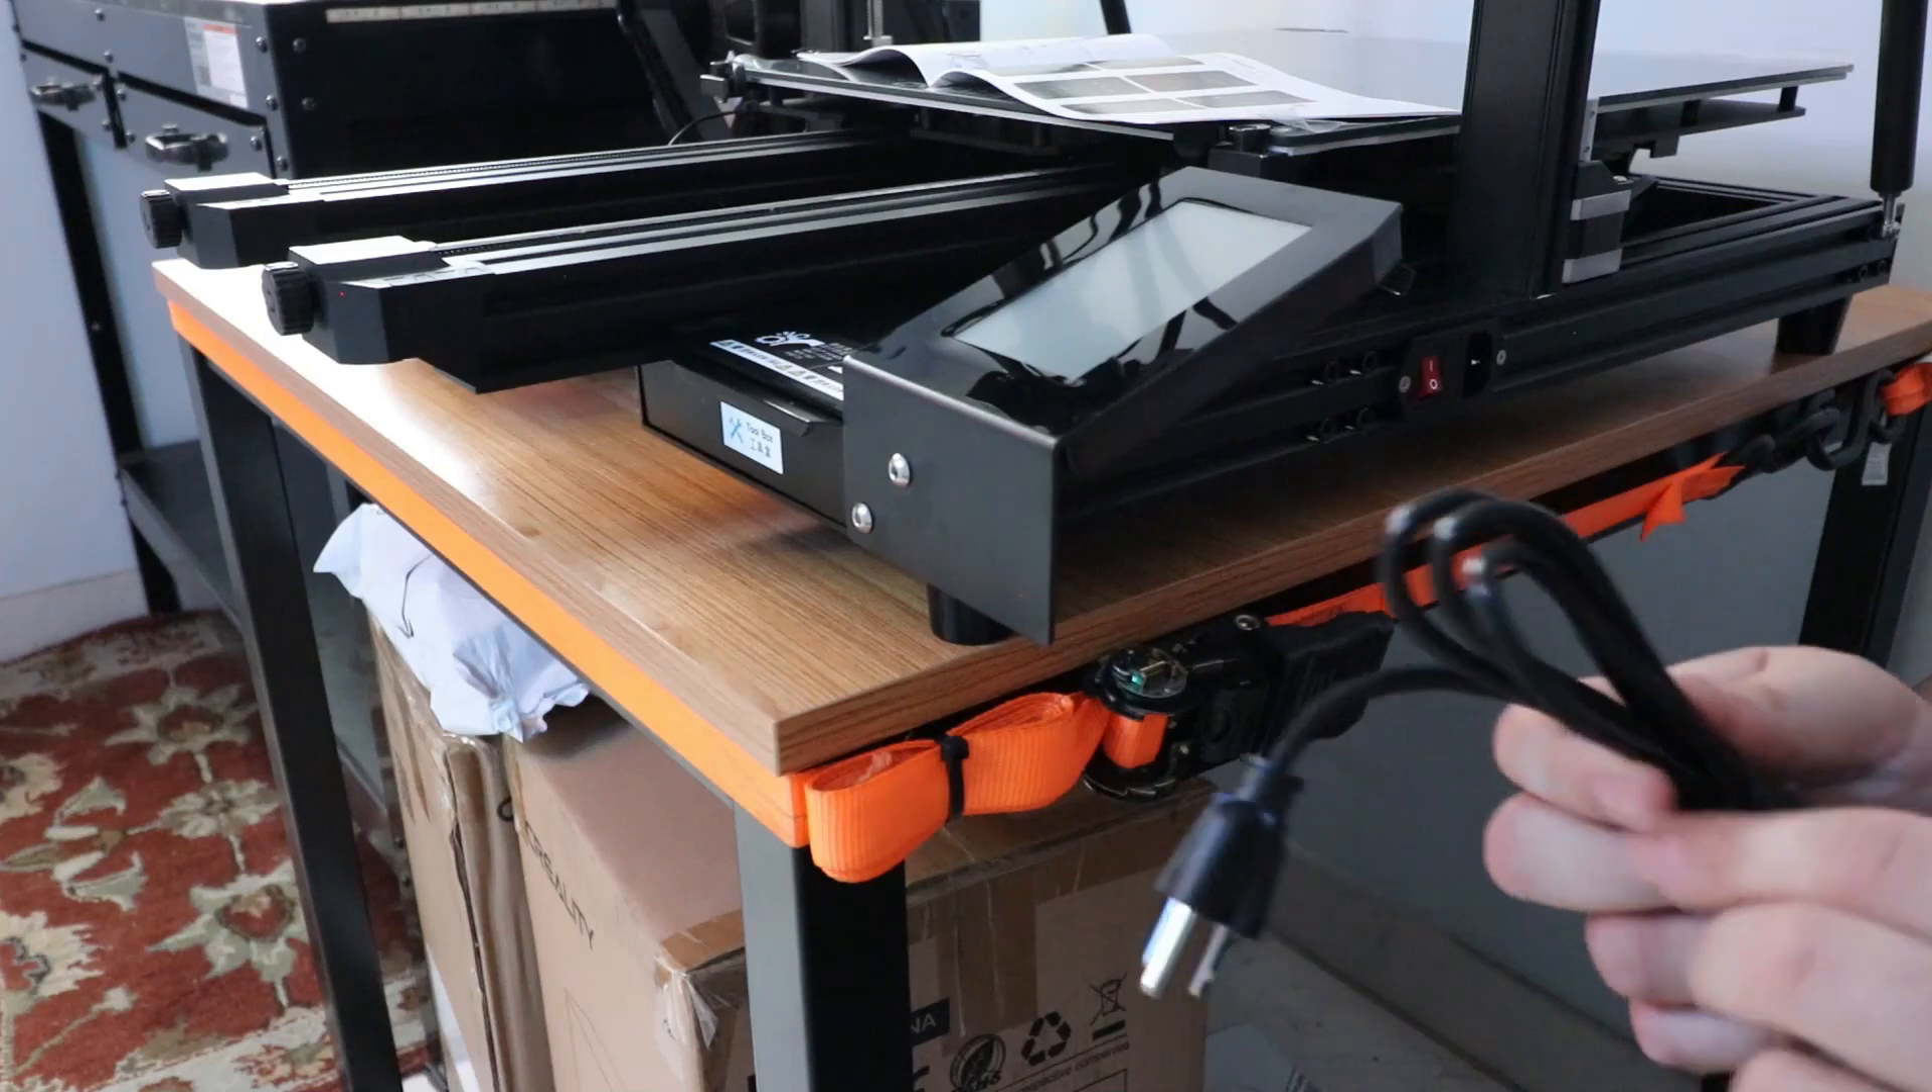All we need to plug in now is the power cable.